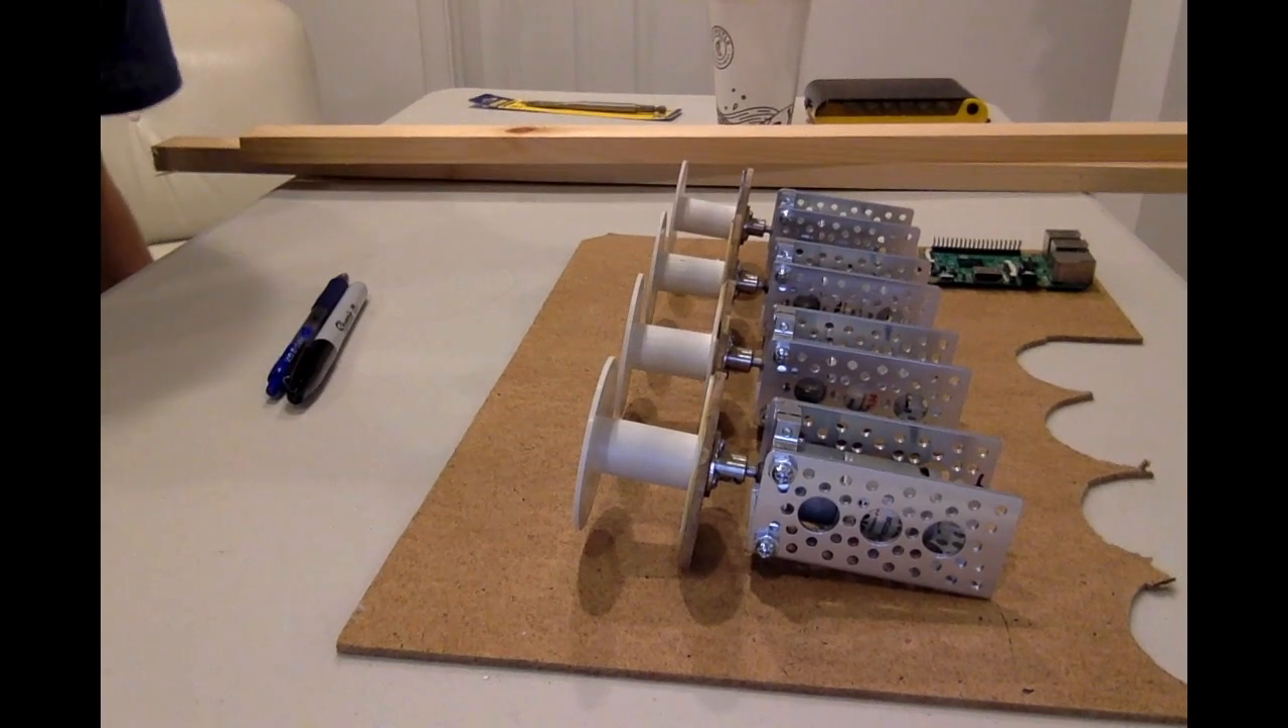And now that we have all these motor spool modules put together, we can move on to the next step.